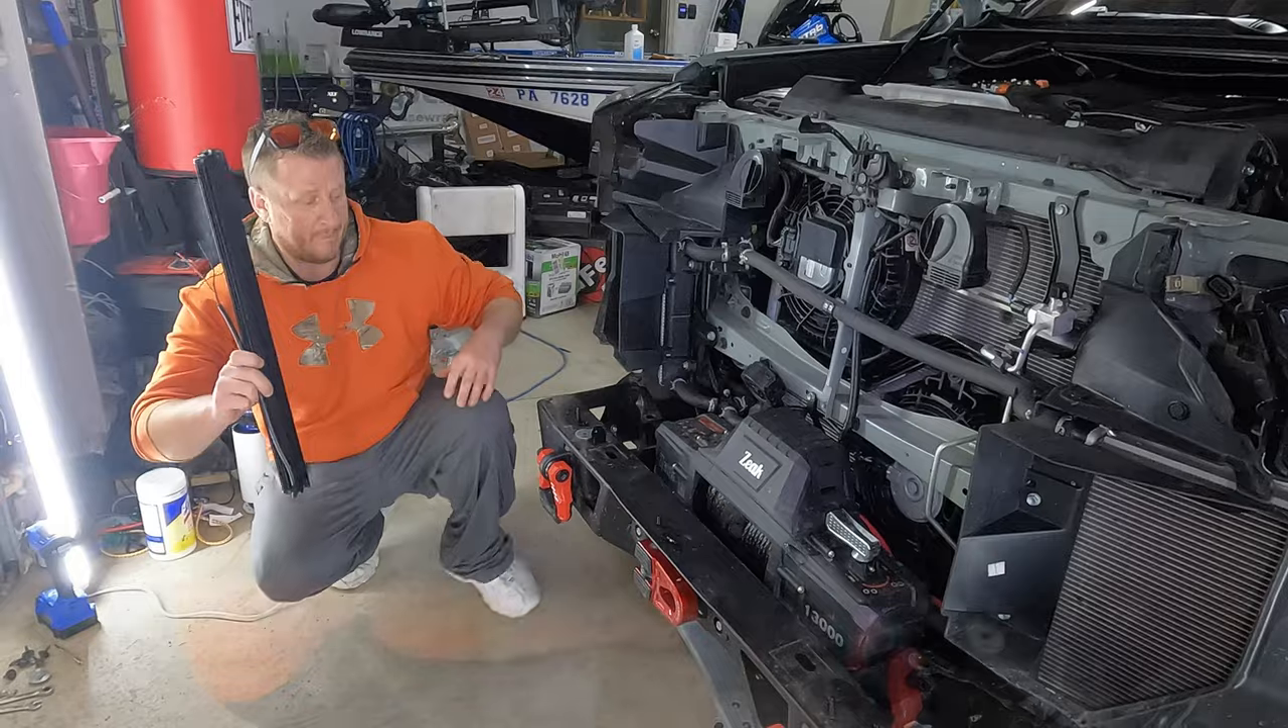So as you can see, we already have the front end removed.